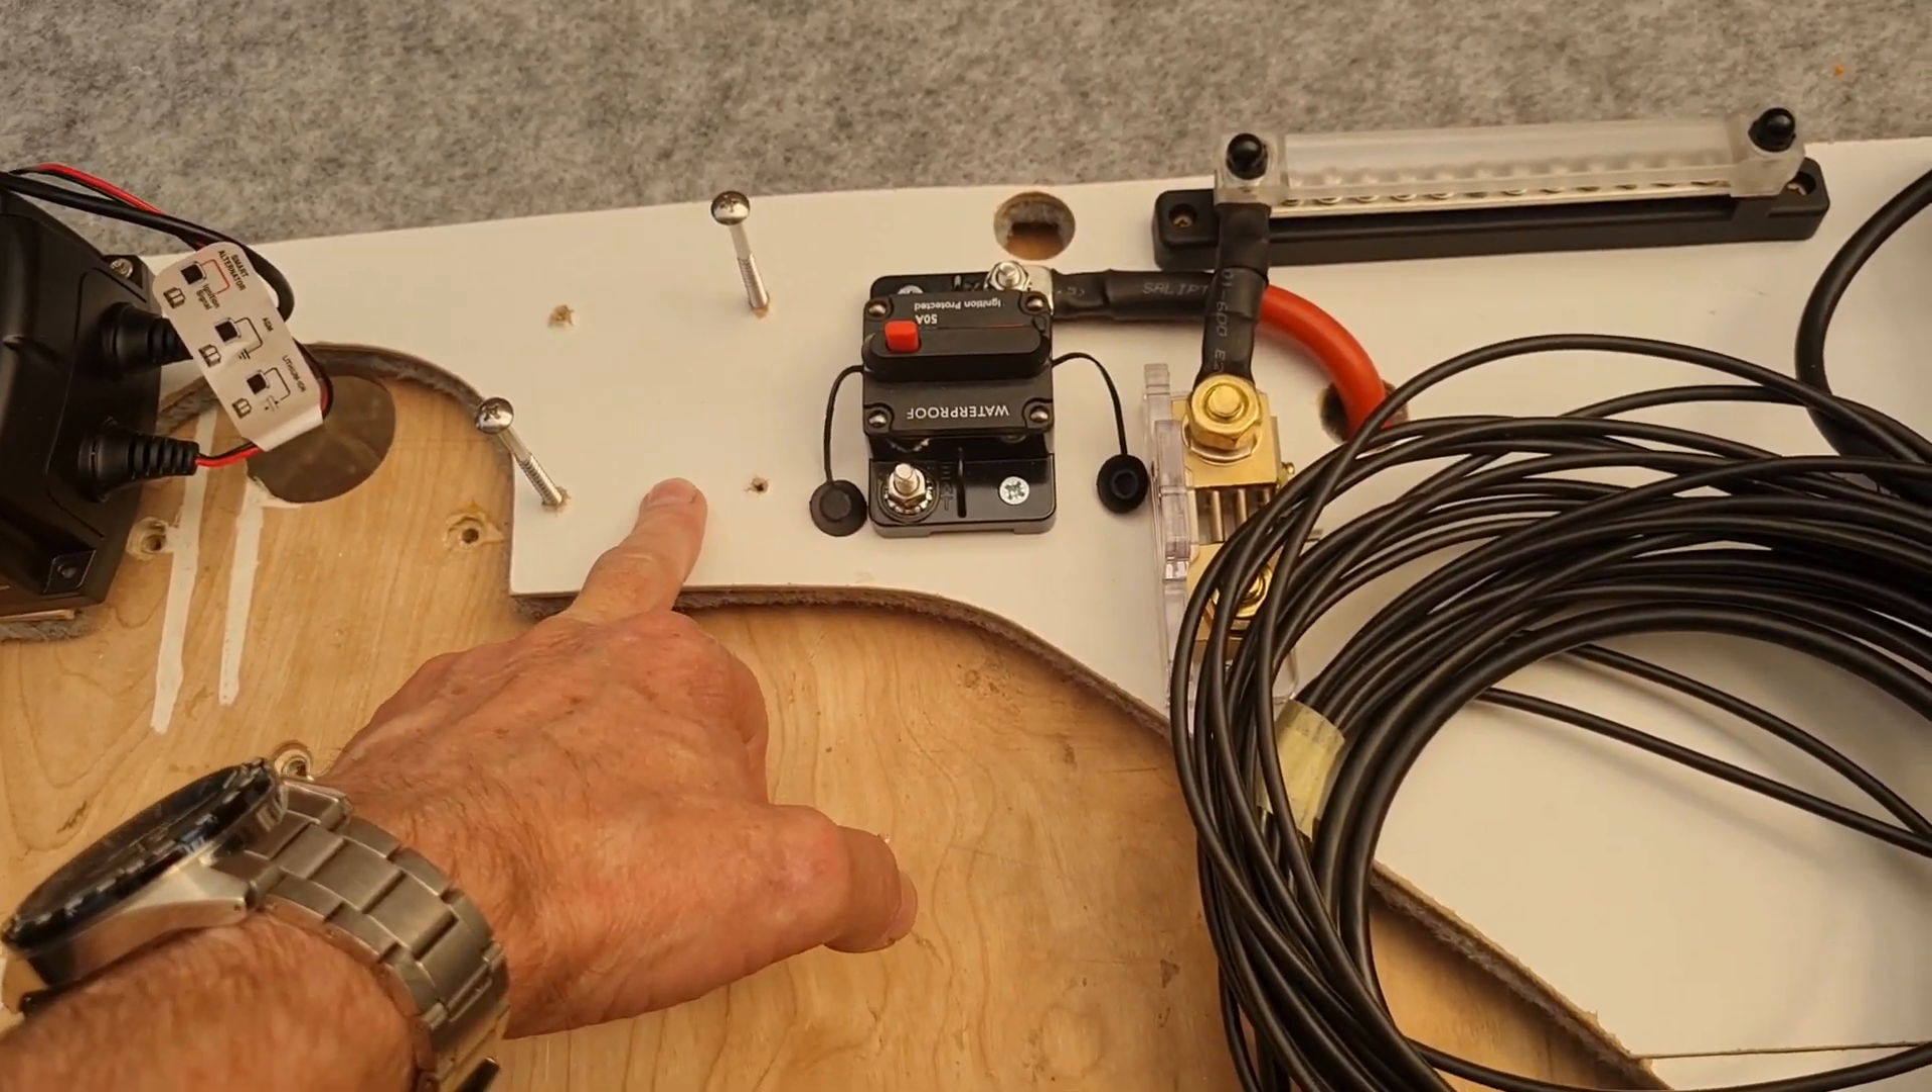This is the rear arch panel and what I've done is I've put some board, this is hardboard white, just on the back of my panel just so that it looks nice and neat.